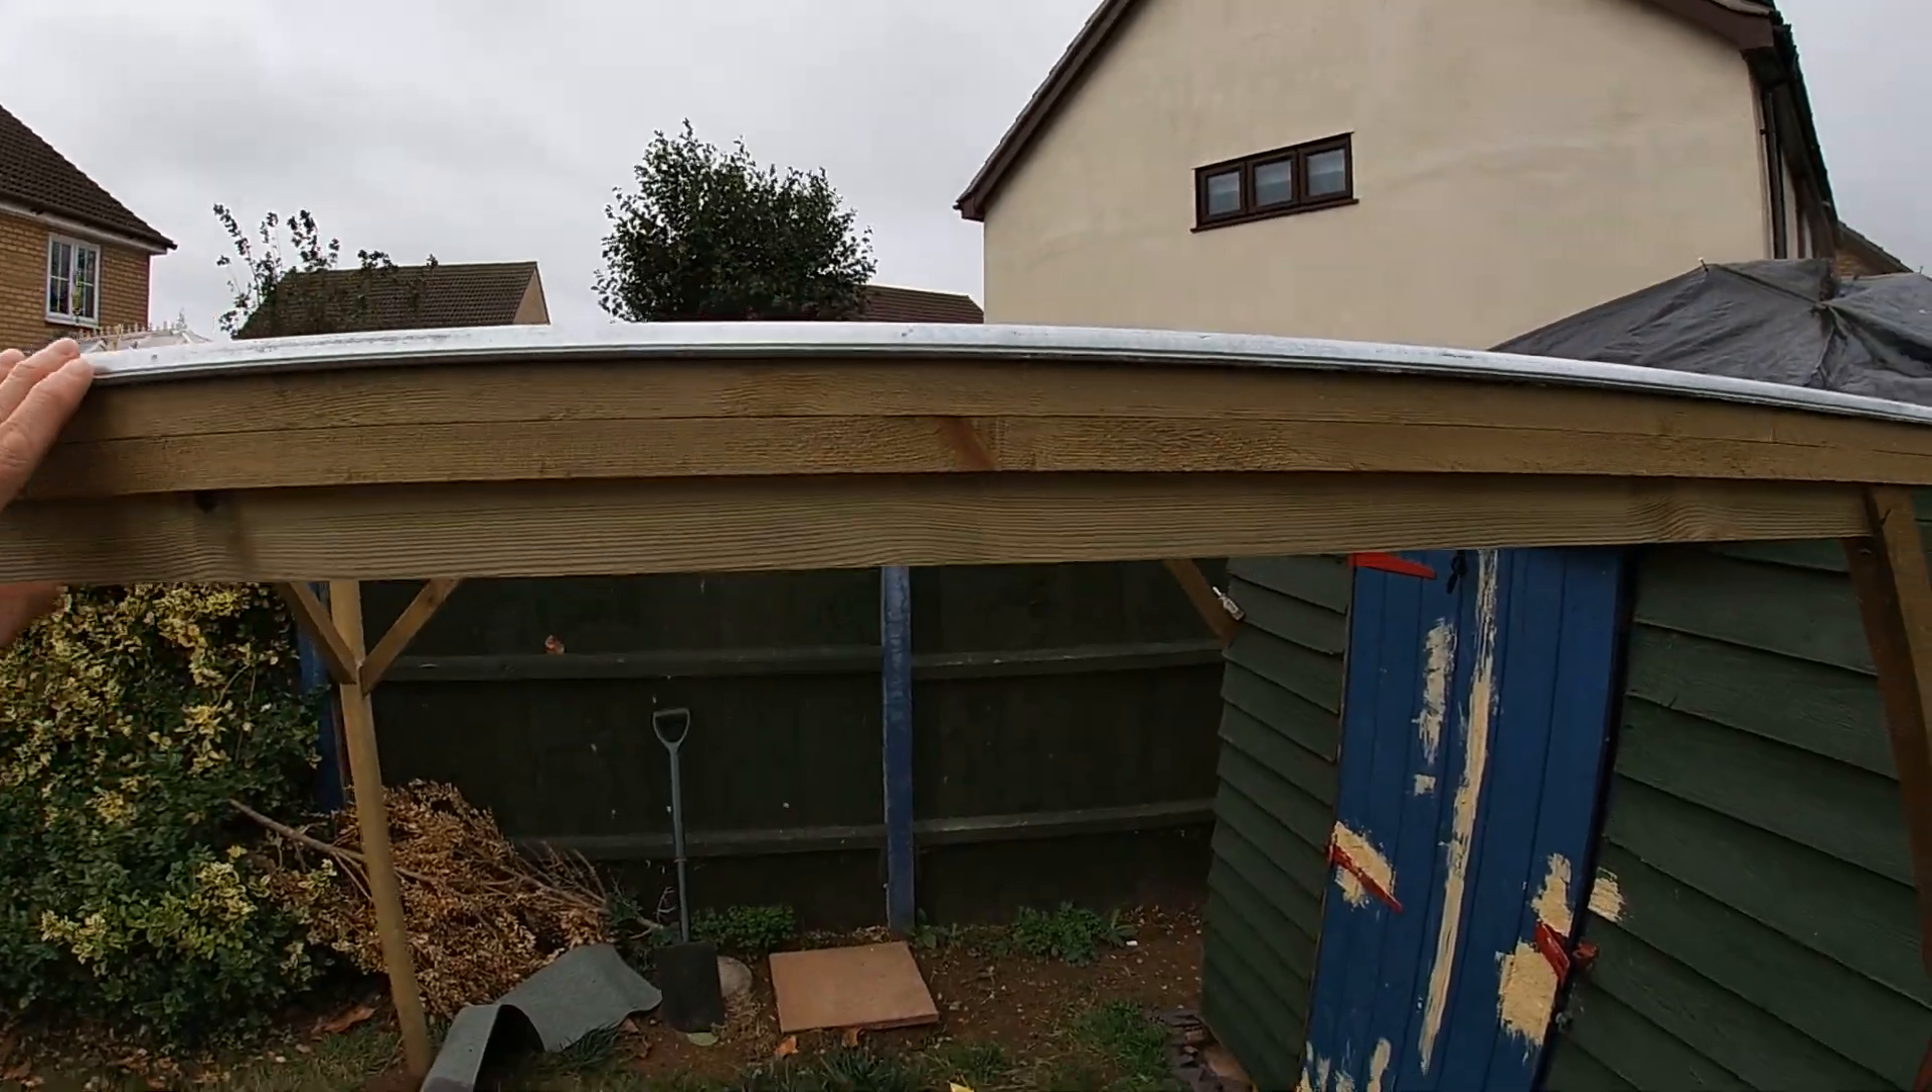I've now got the rails up here.